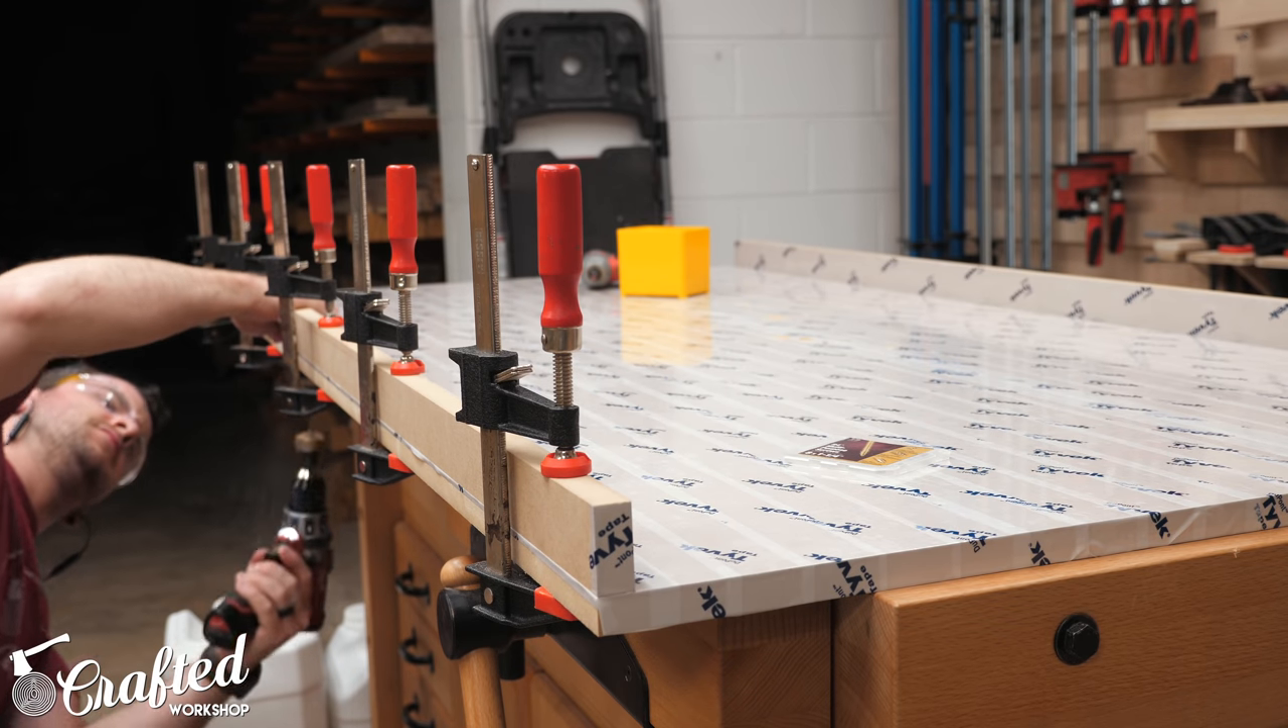With all the inside faces of the form taped off I started attaching the walls to the bottom of the form.